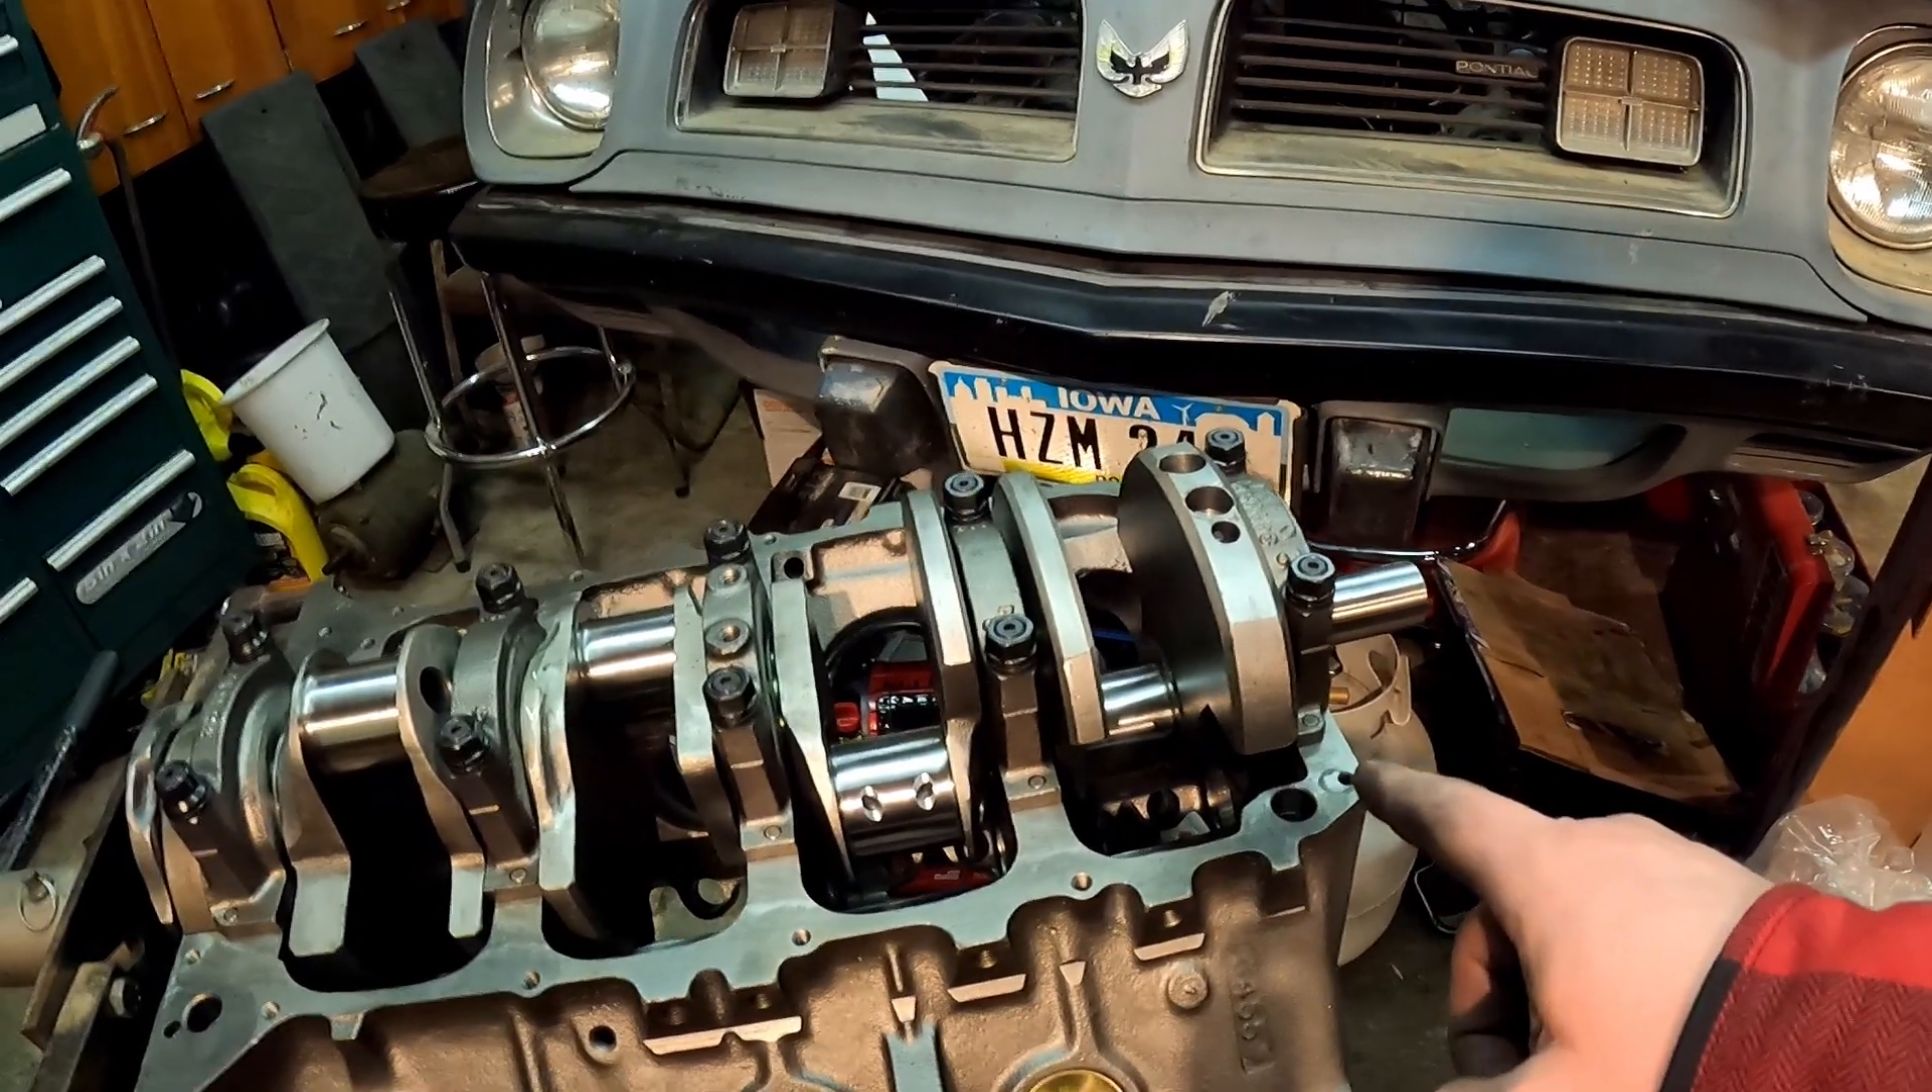And there you have it. That is one freshly installed and torqued down crank.